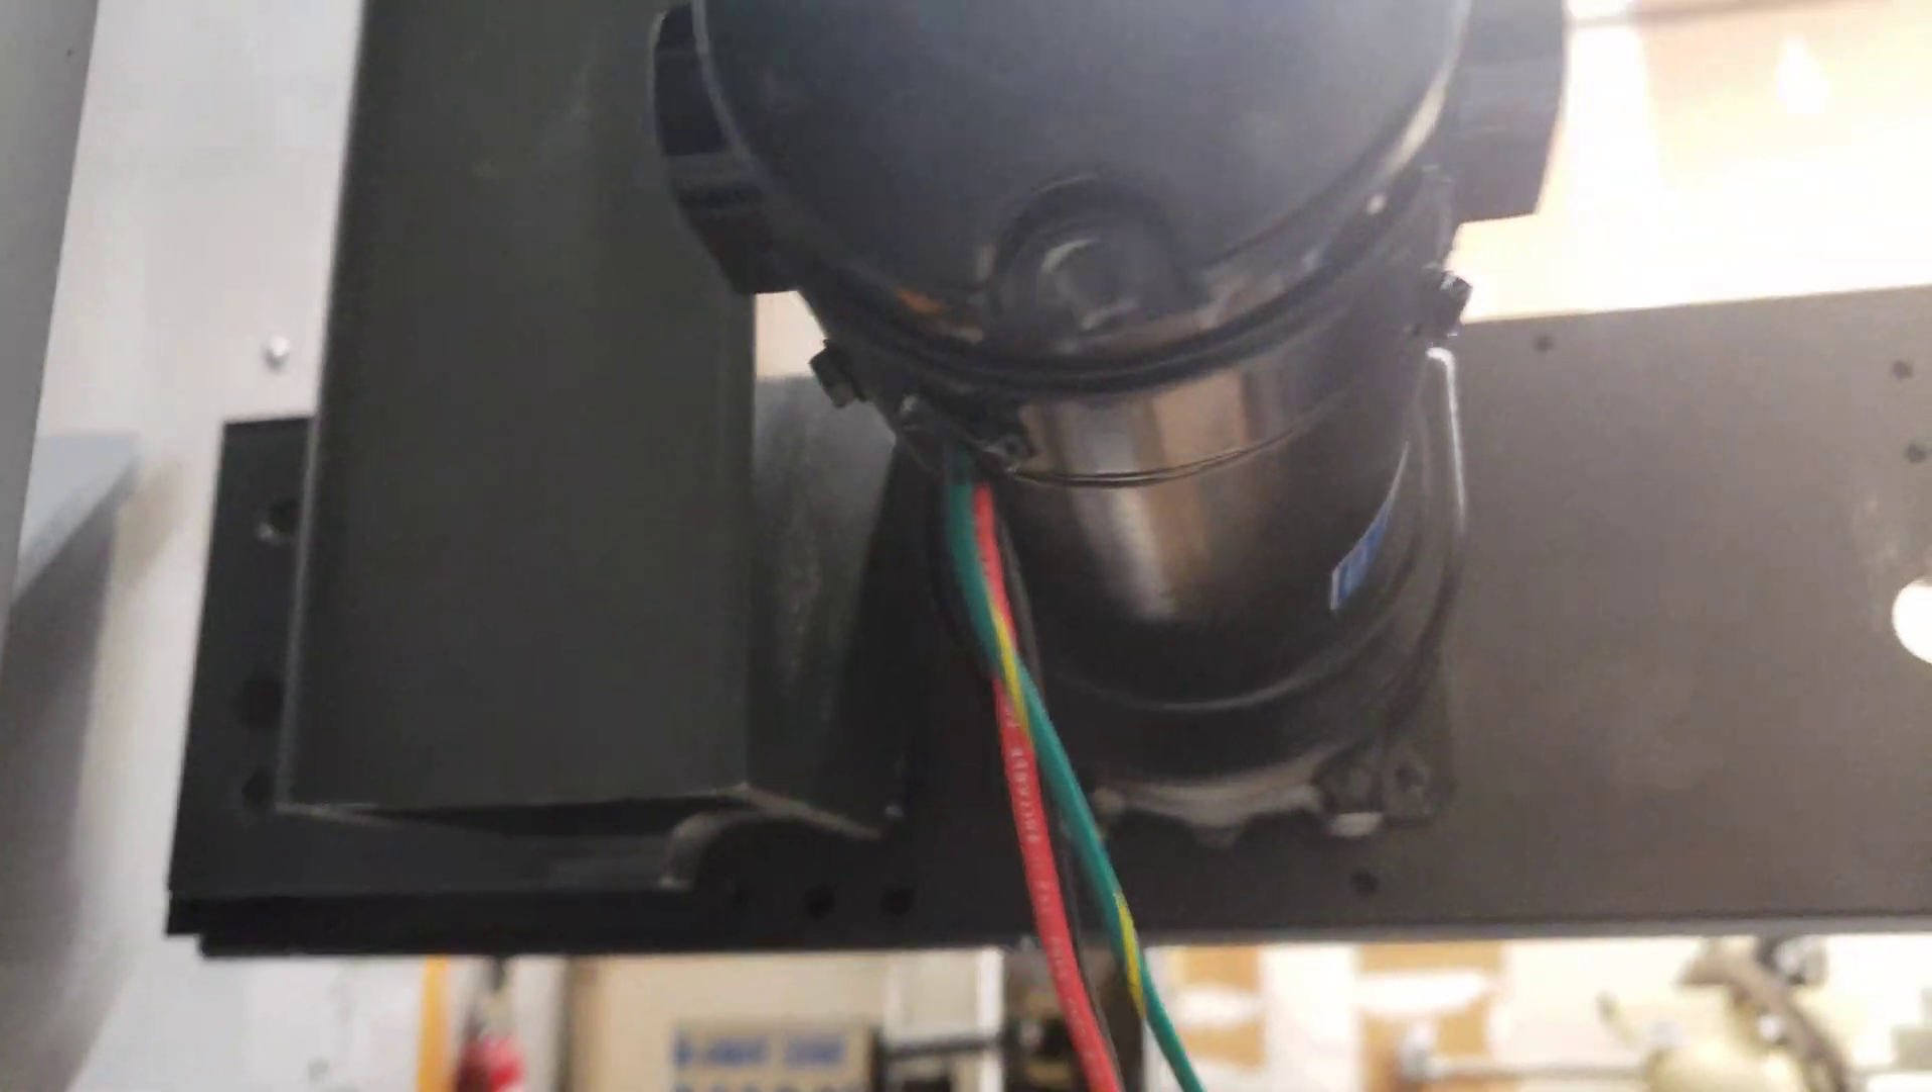So now the wires are coming out the bottom so there's less chance of coolant intruding into the motor.